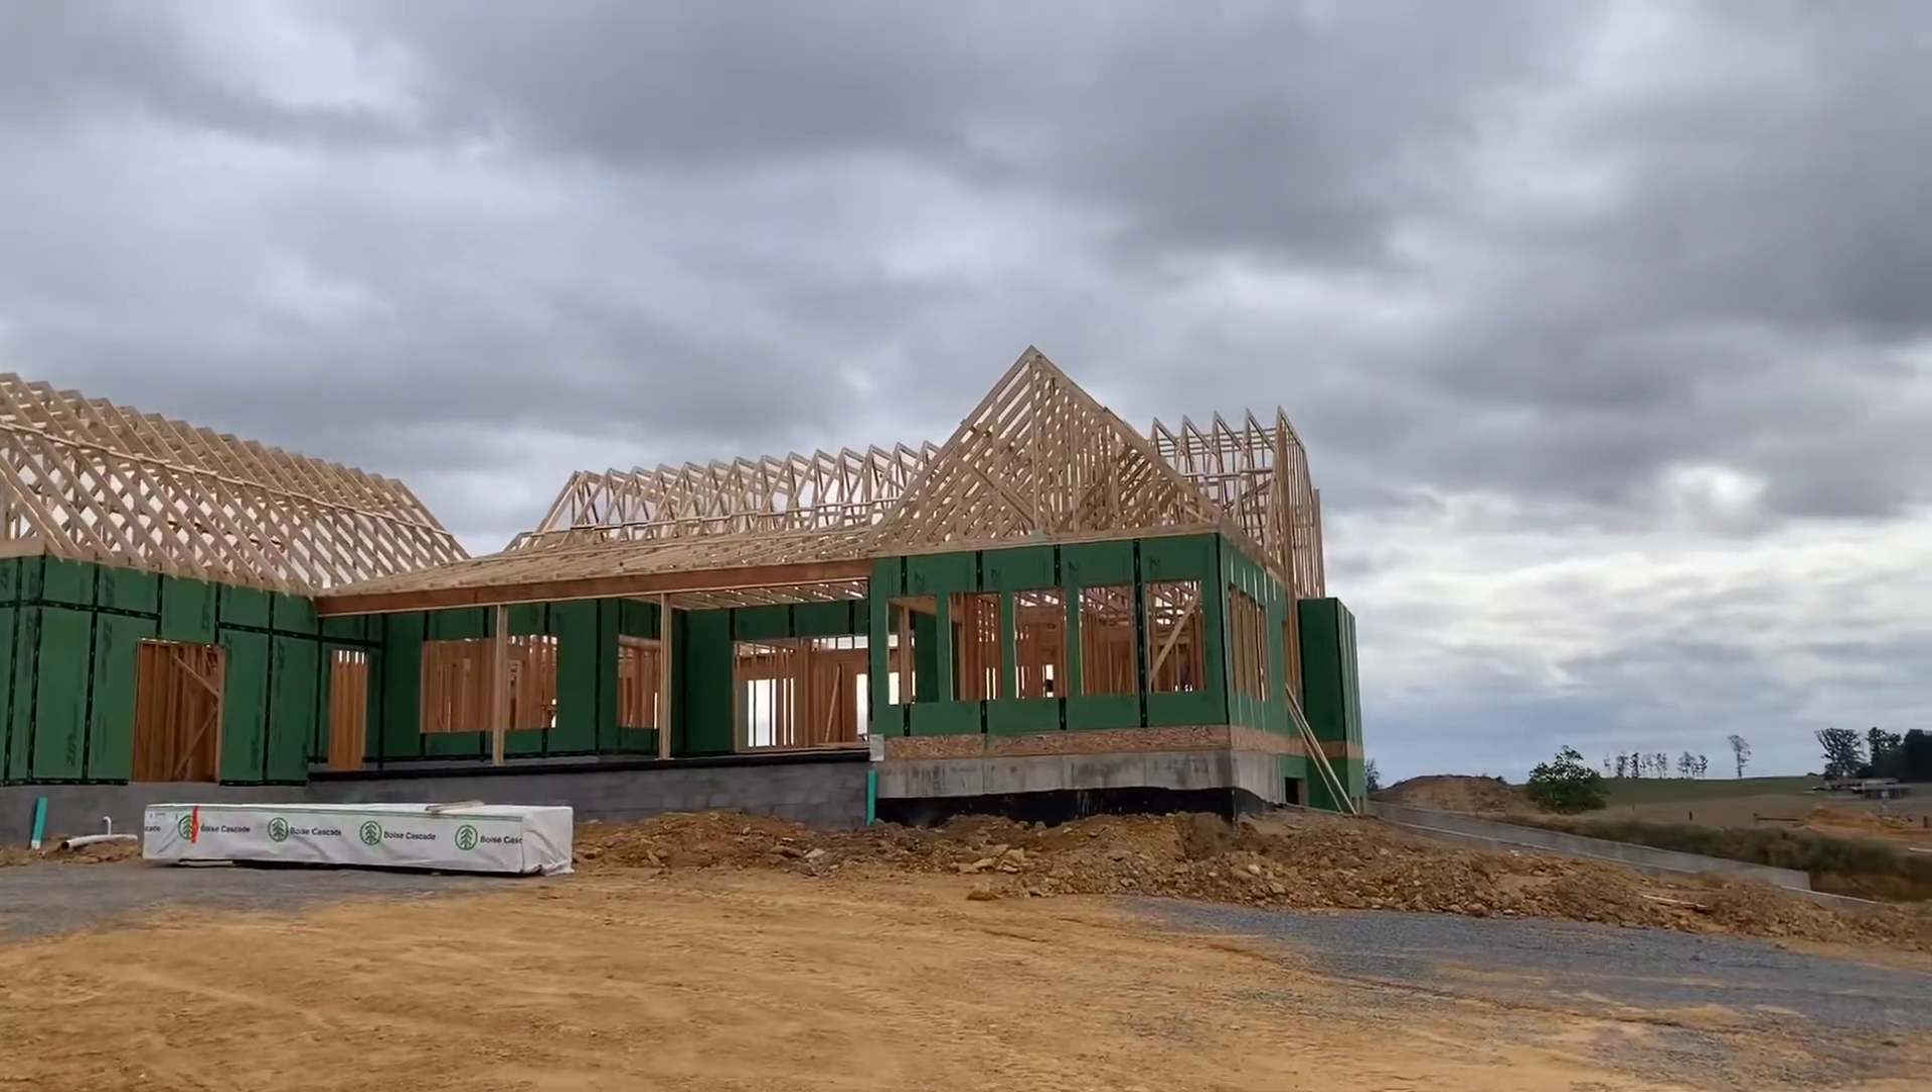Here you can see to the right over the sunroom, we just got these trusses set.